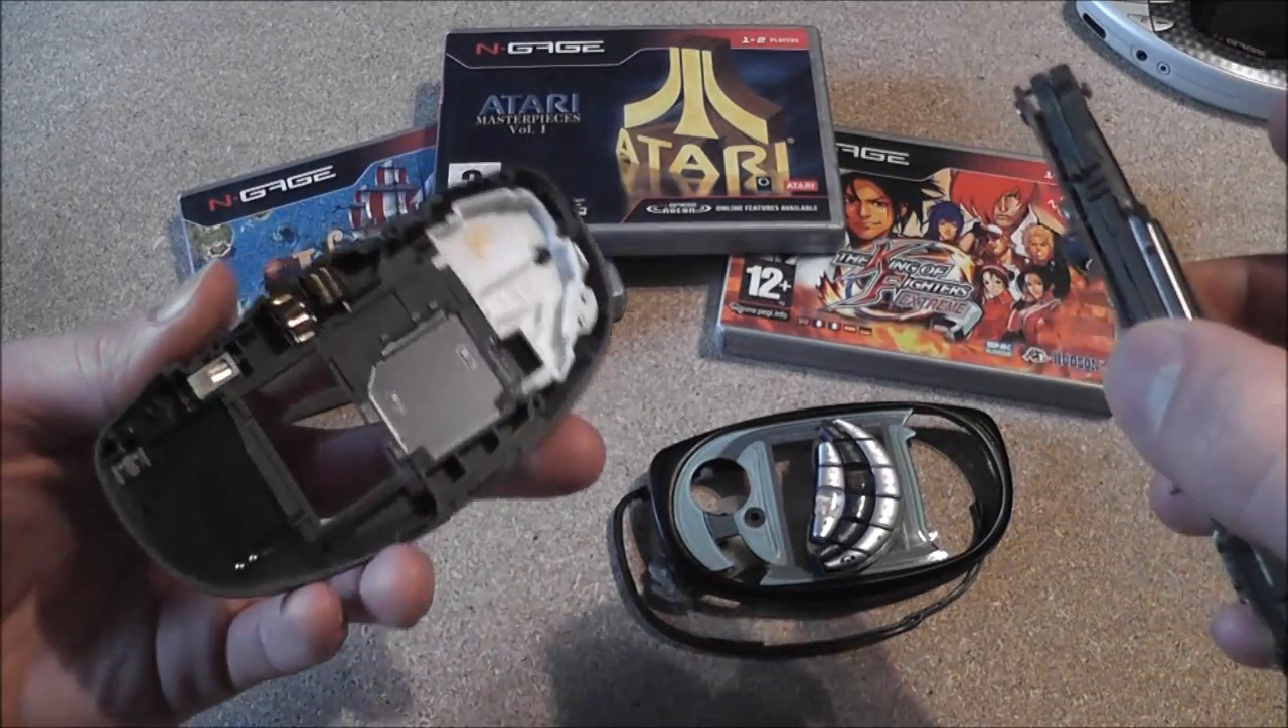Okay, so that's the main parts of the phone disassembled now.